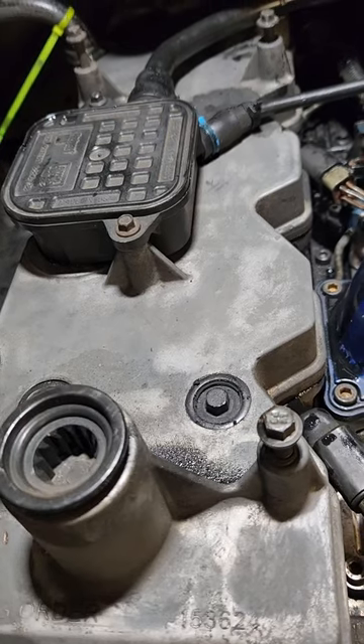Alright guys as you can tell I got the valve cover back on here.